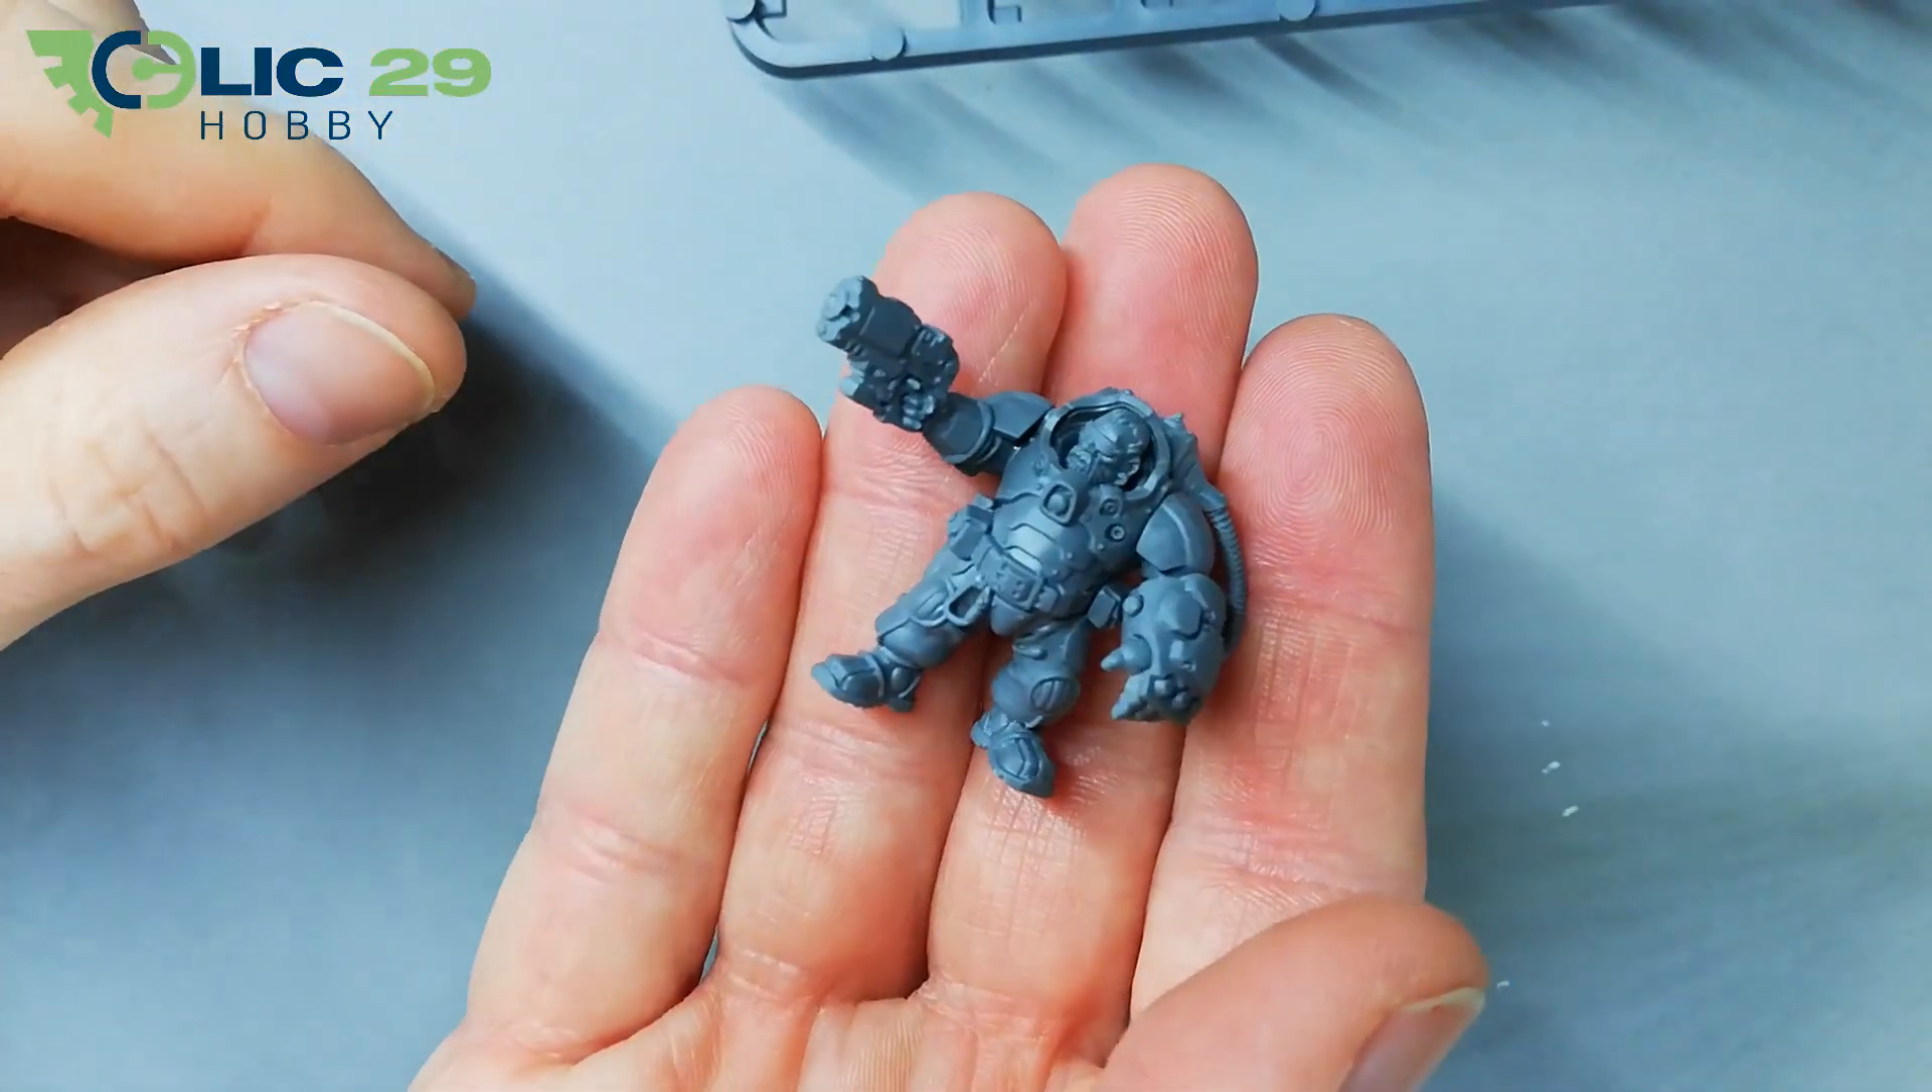Et voilà, mon premier petit gars assemblé. C'était ultra simple.